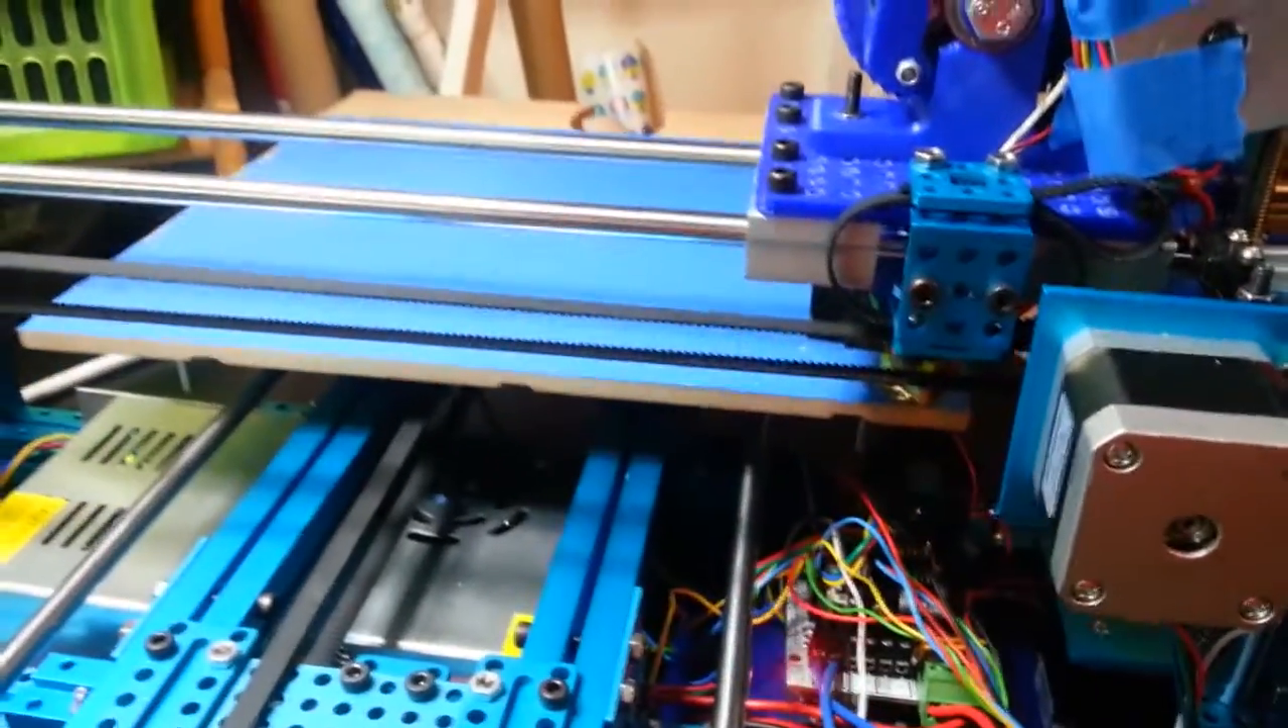I can't really show that now that I've put on the print surface. As you can see, the print surface is covered with blue painter's tape.